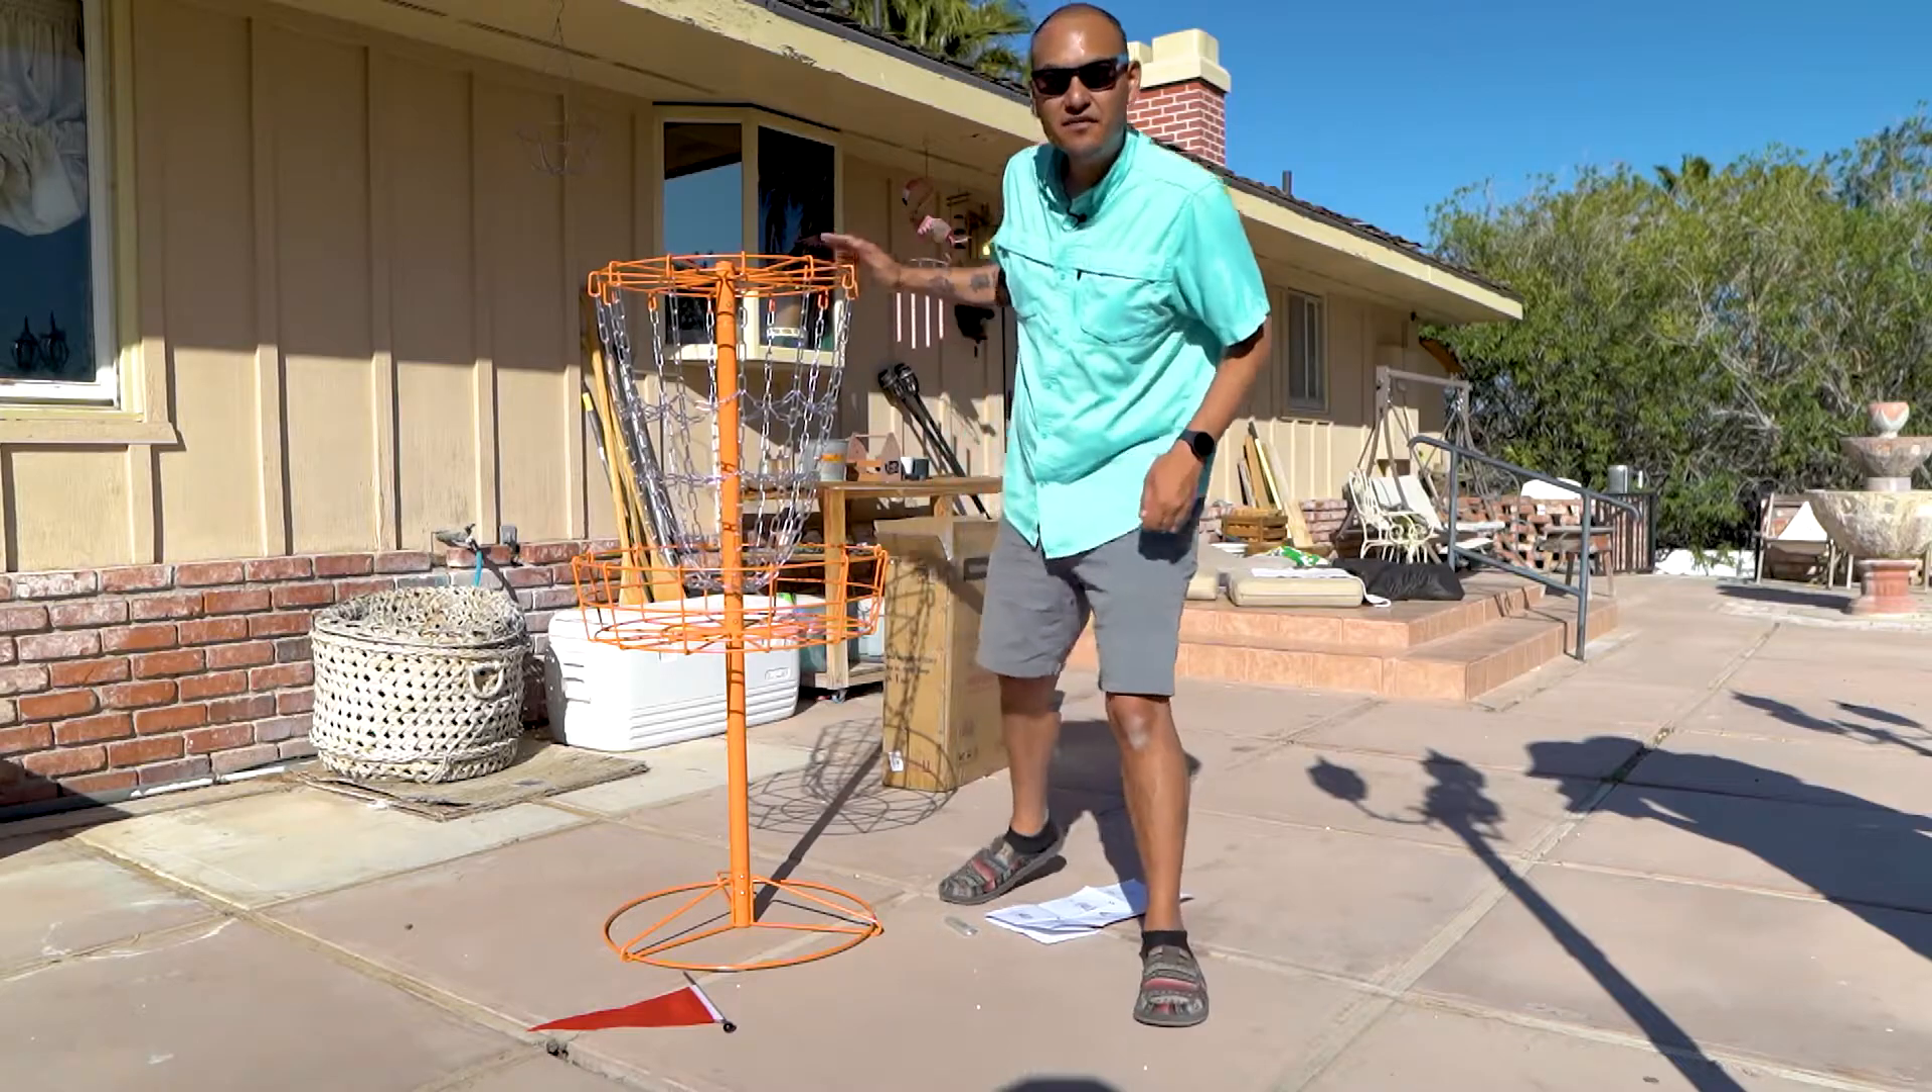That's the basket fully assembled minus the flag on top.